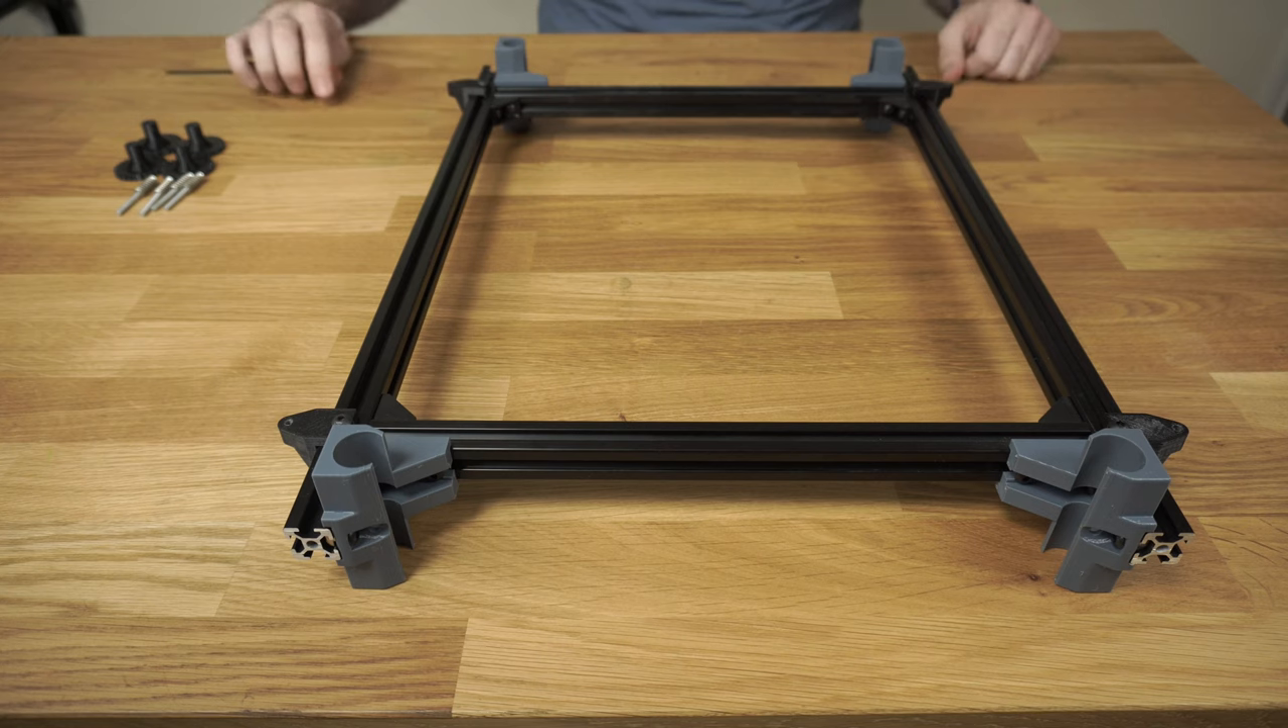Okay, all the bed mounts are on.